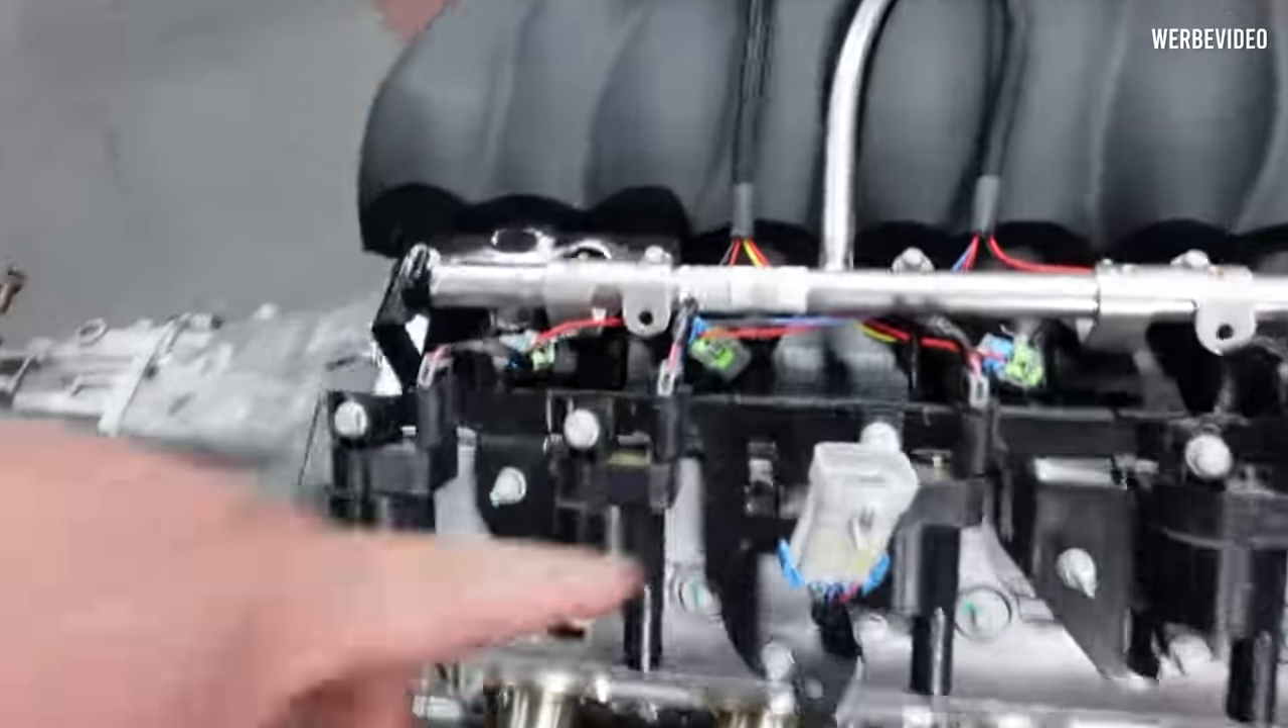Ein paar Kabelbäume sind auch schon verbaut, so grob.